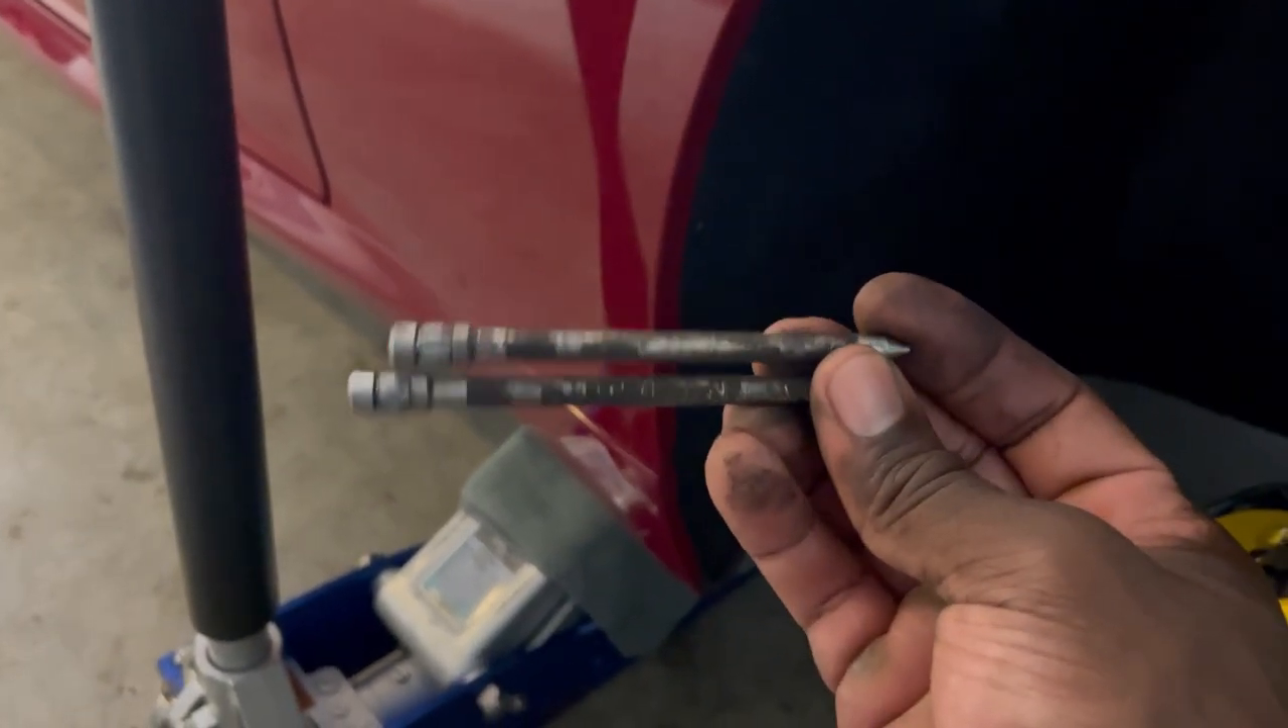Now that the slider pins are out, just set them to the side.